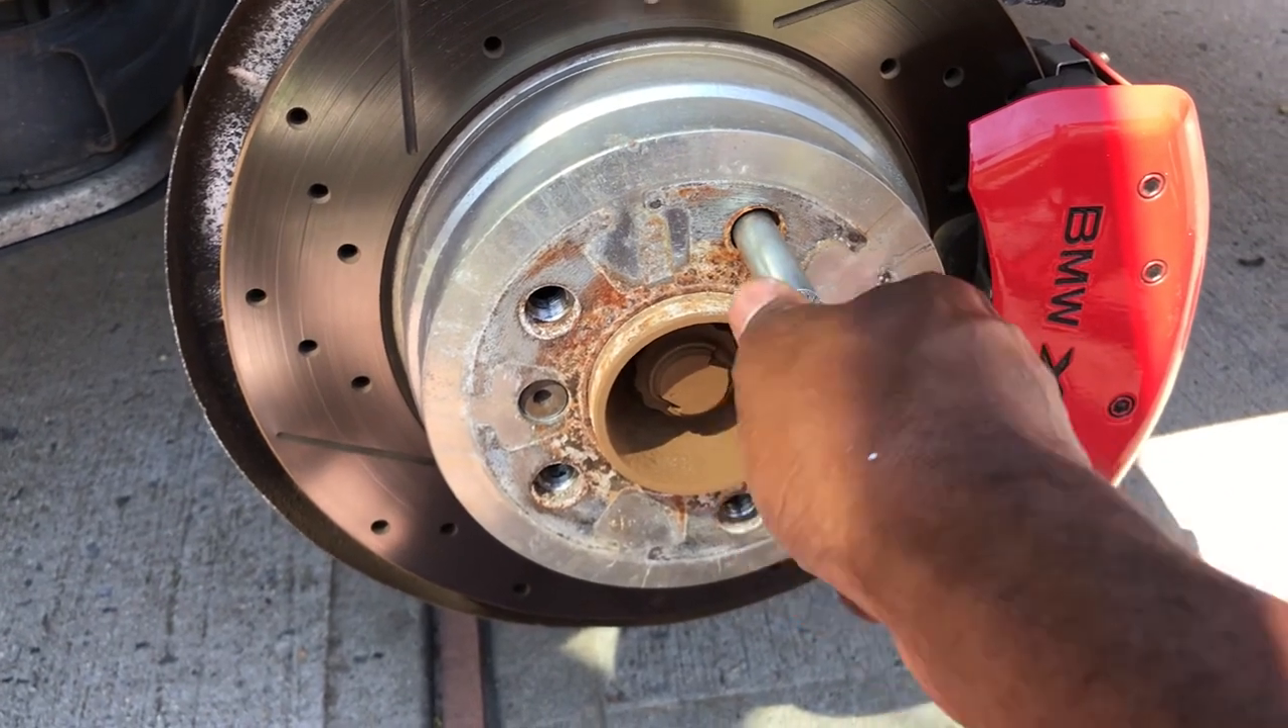So notice I have this temporary stud in.